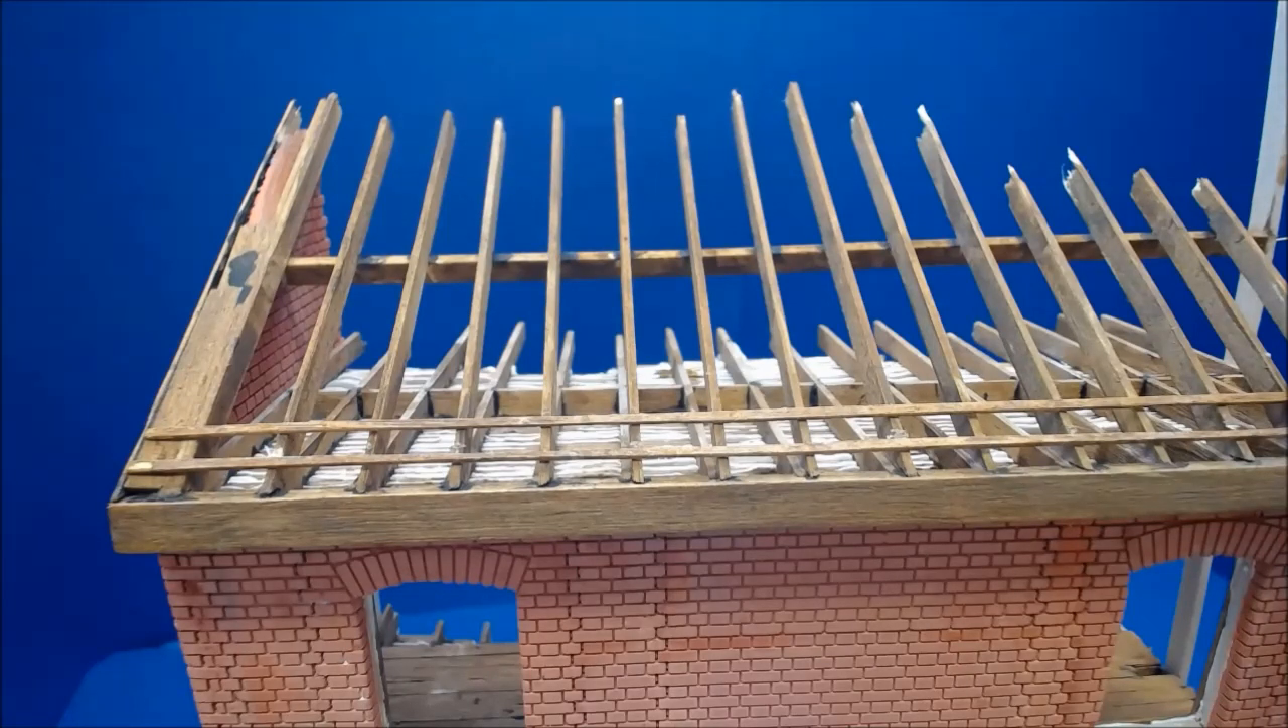Now everything's had a brown wash and also I started putting some of the battens on.